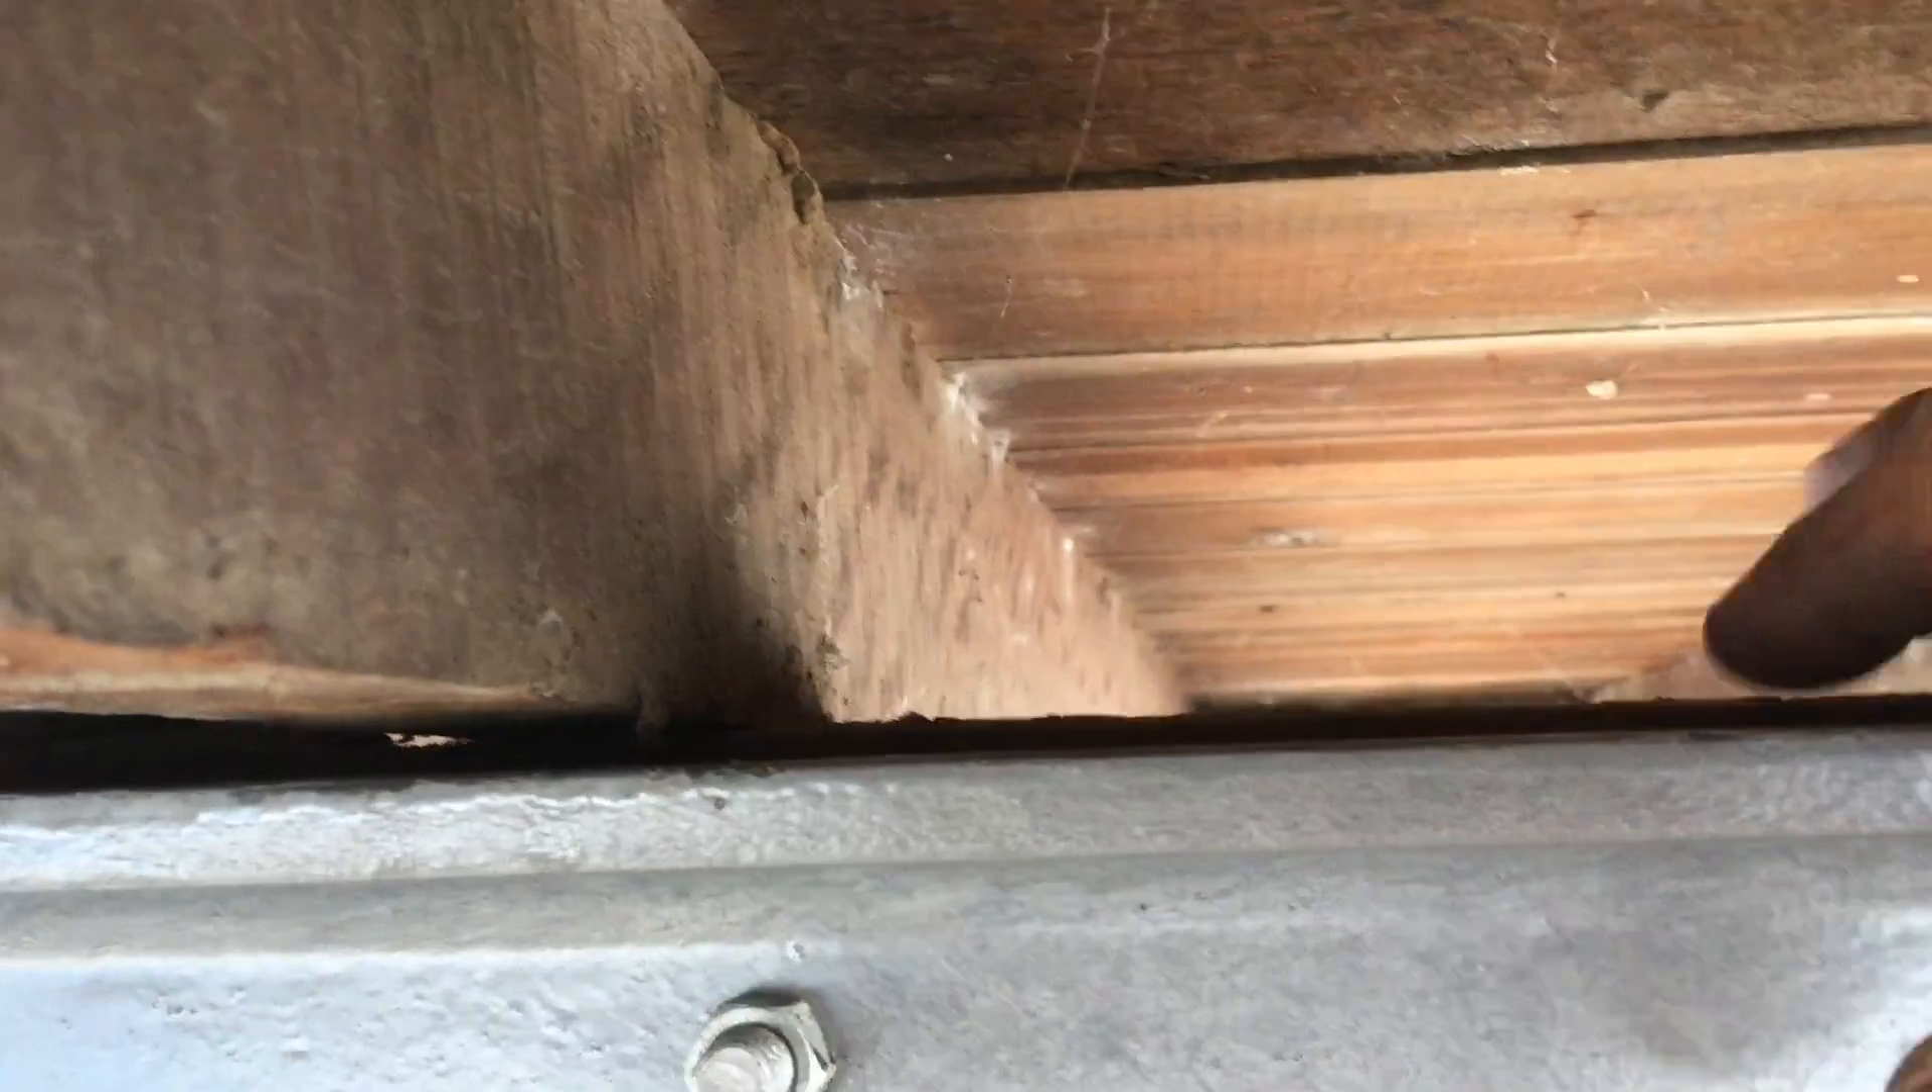Because as you get up there you see our bearer is about five mil higher there than the steel beam.